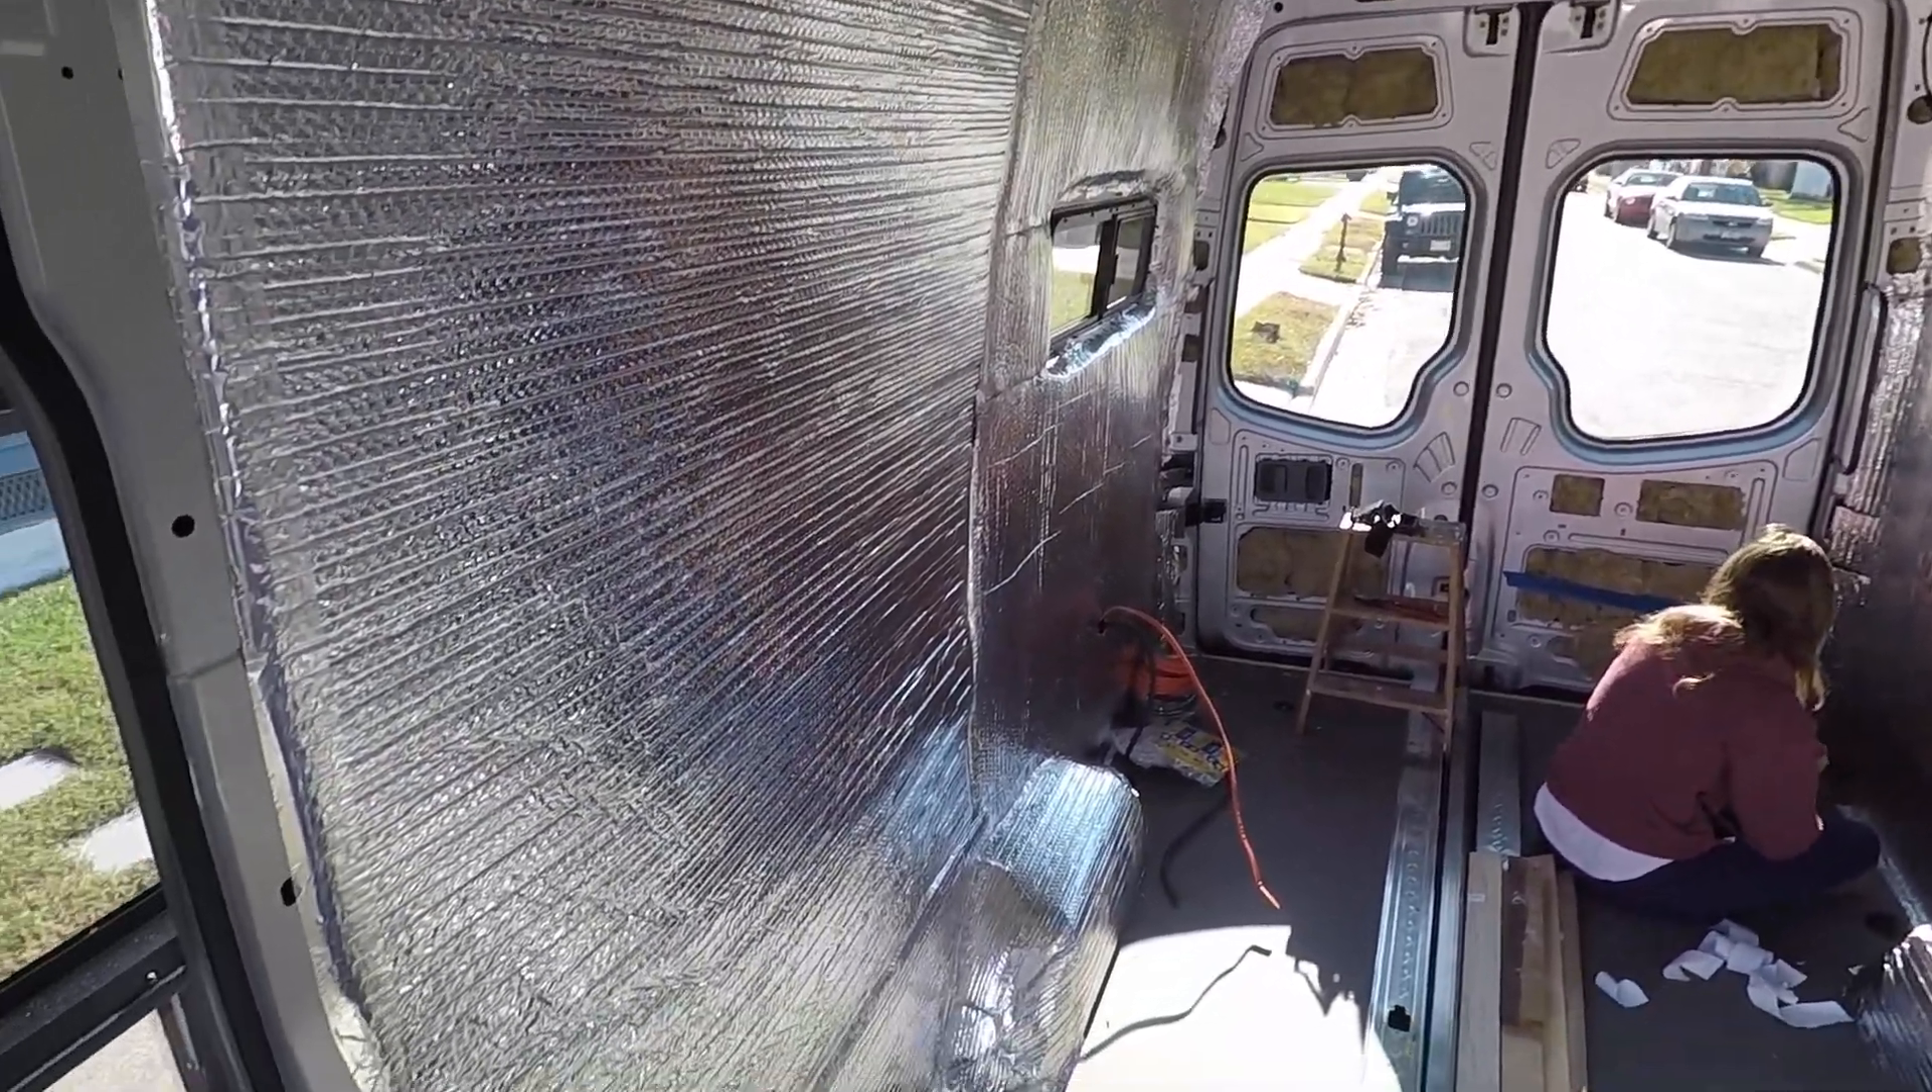We still have to do the back doors I guess. So not 100 % done.